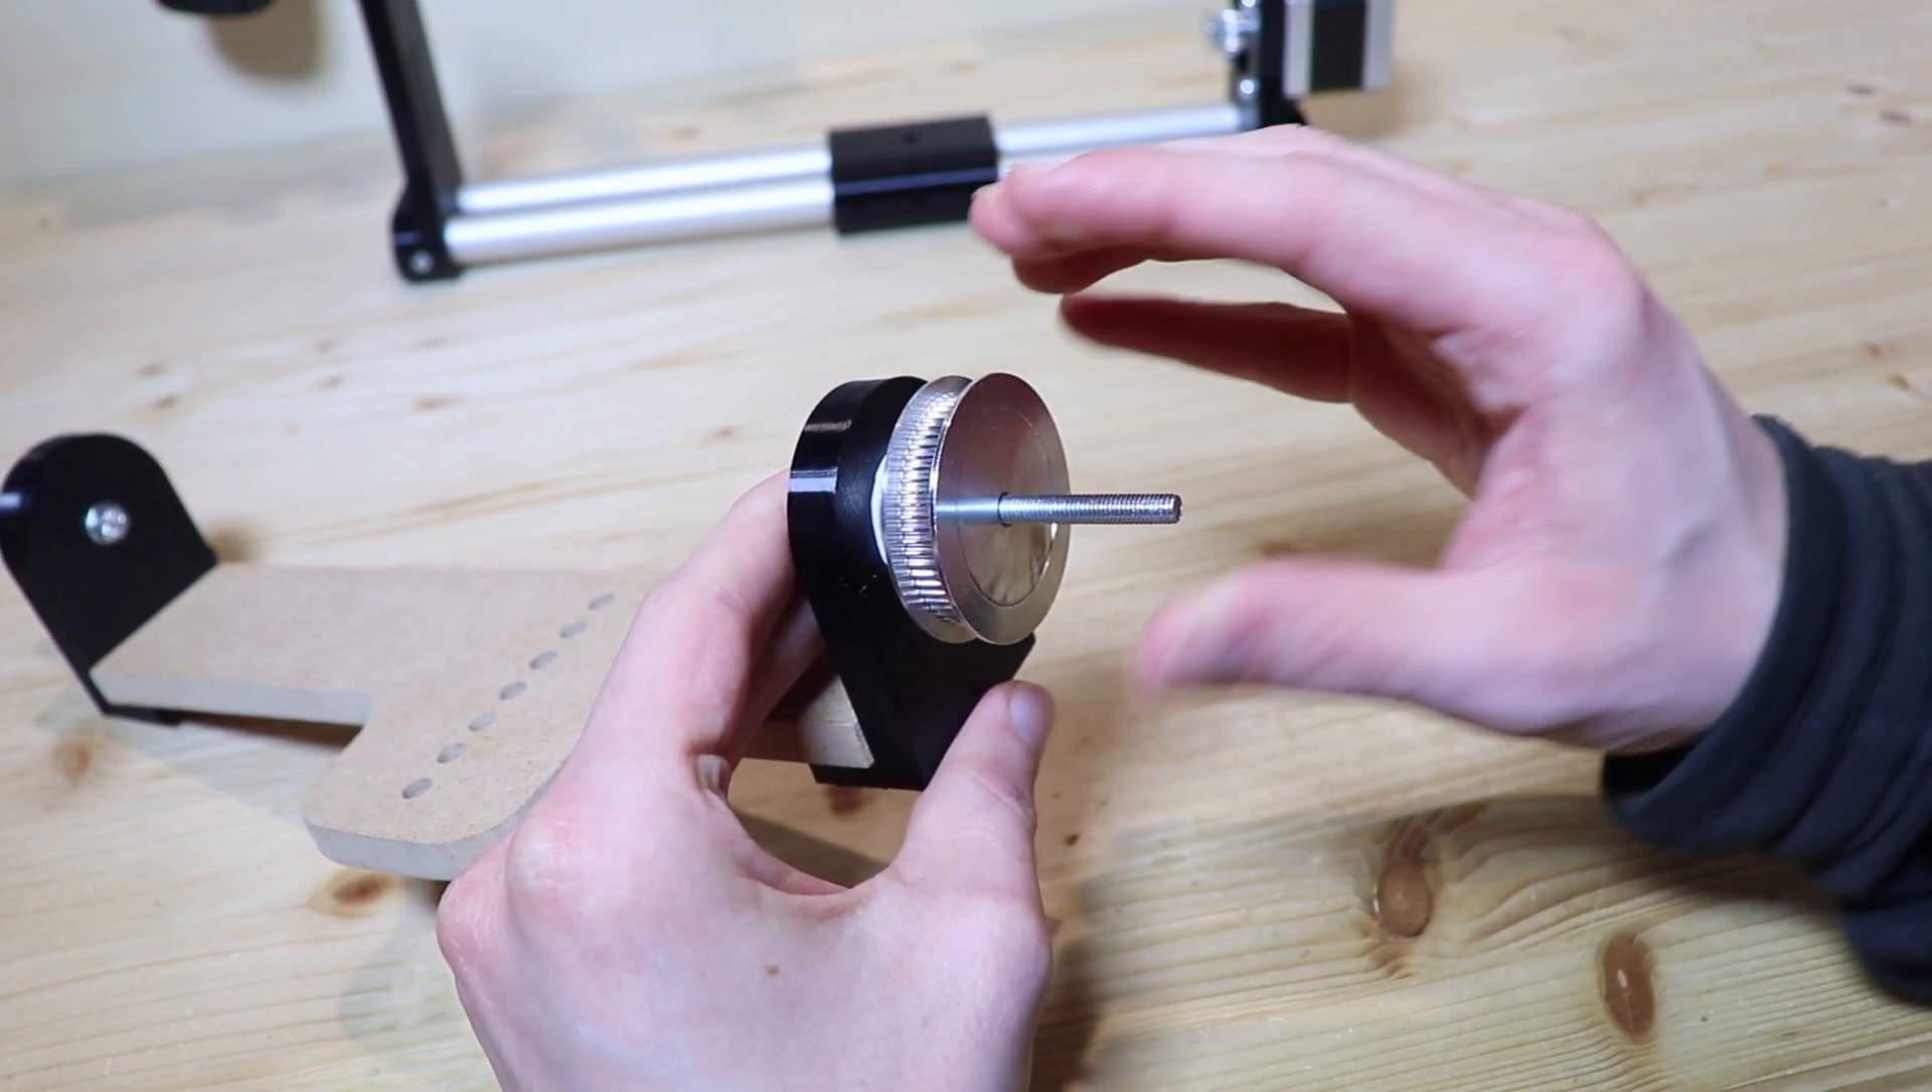Ho preso la puleggia più grande e l'ho infilata su uno dei due bulloni.